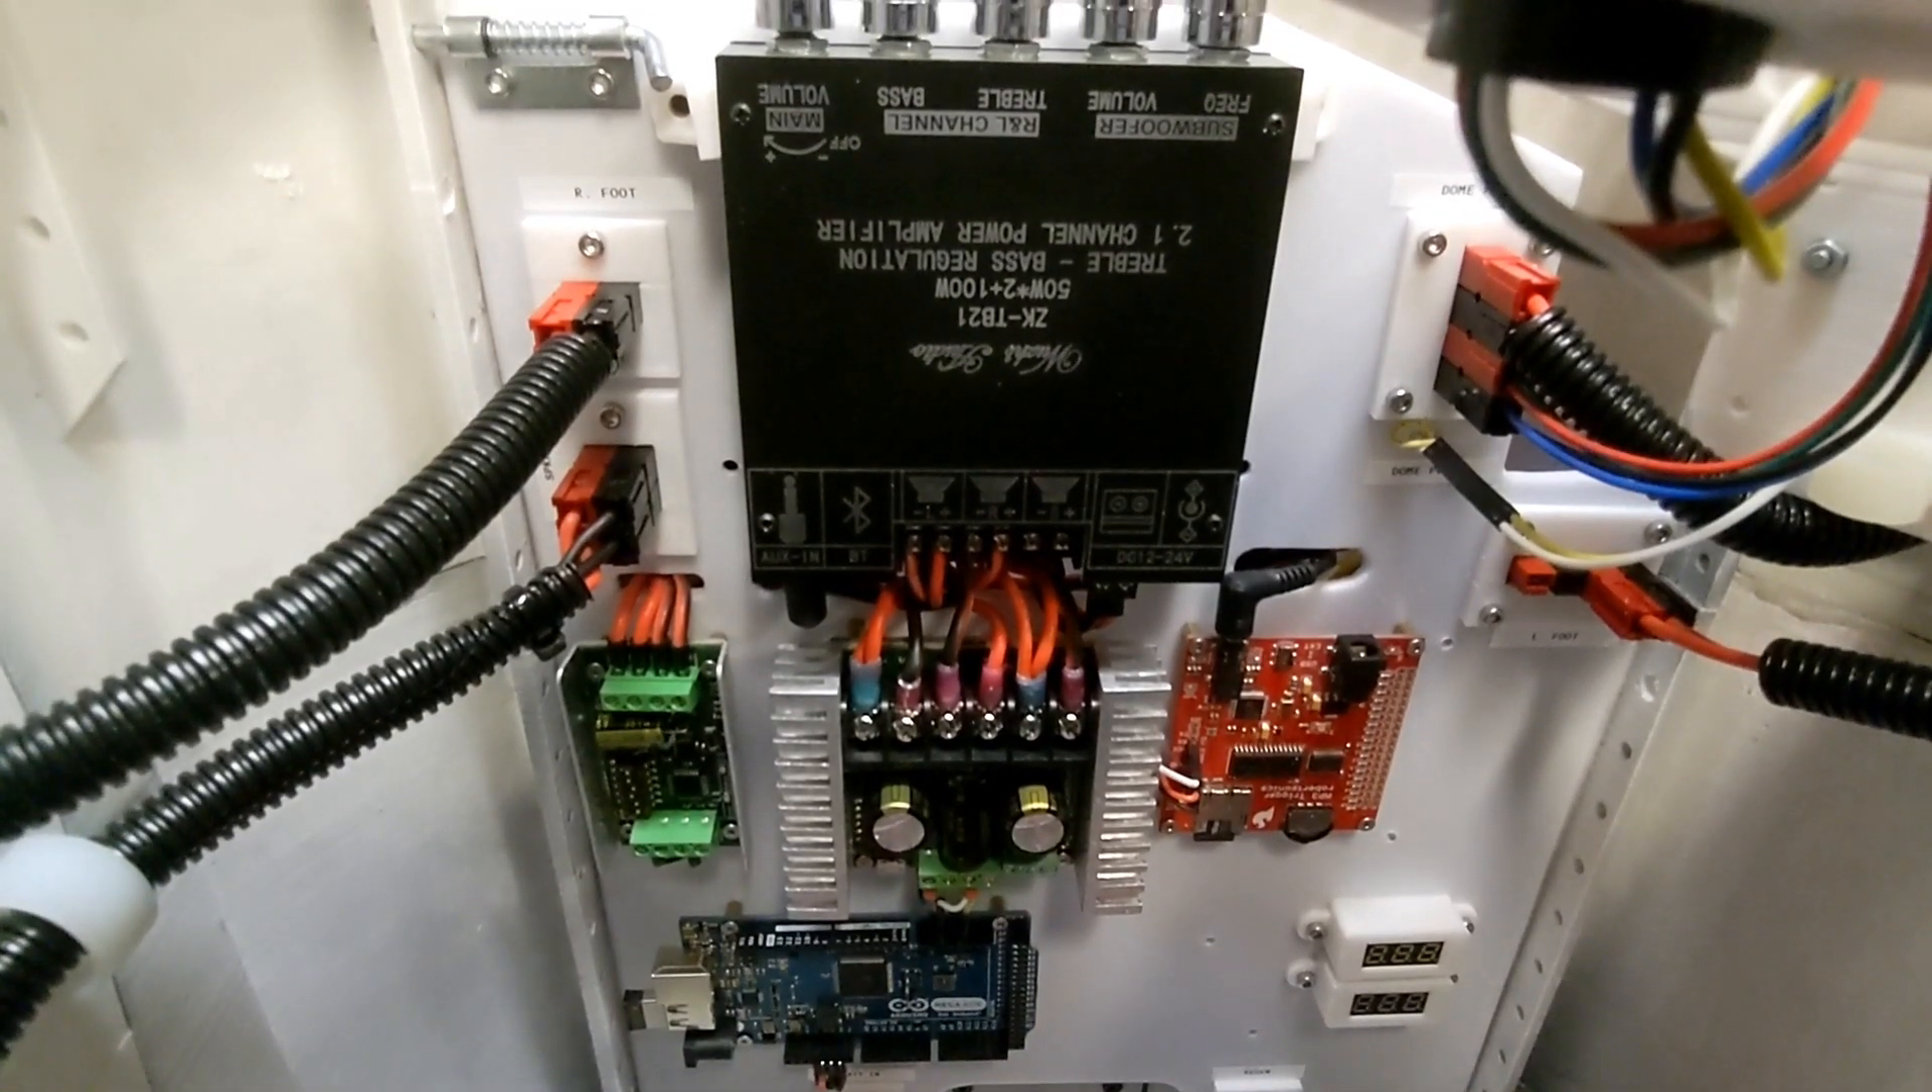Well, it took a bit longer than I expected, like so many parts of this project, but the electronics board is finally complete and installed in R2.